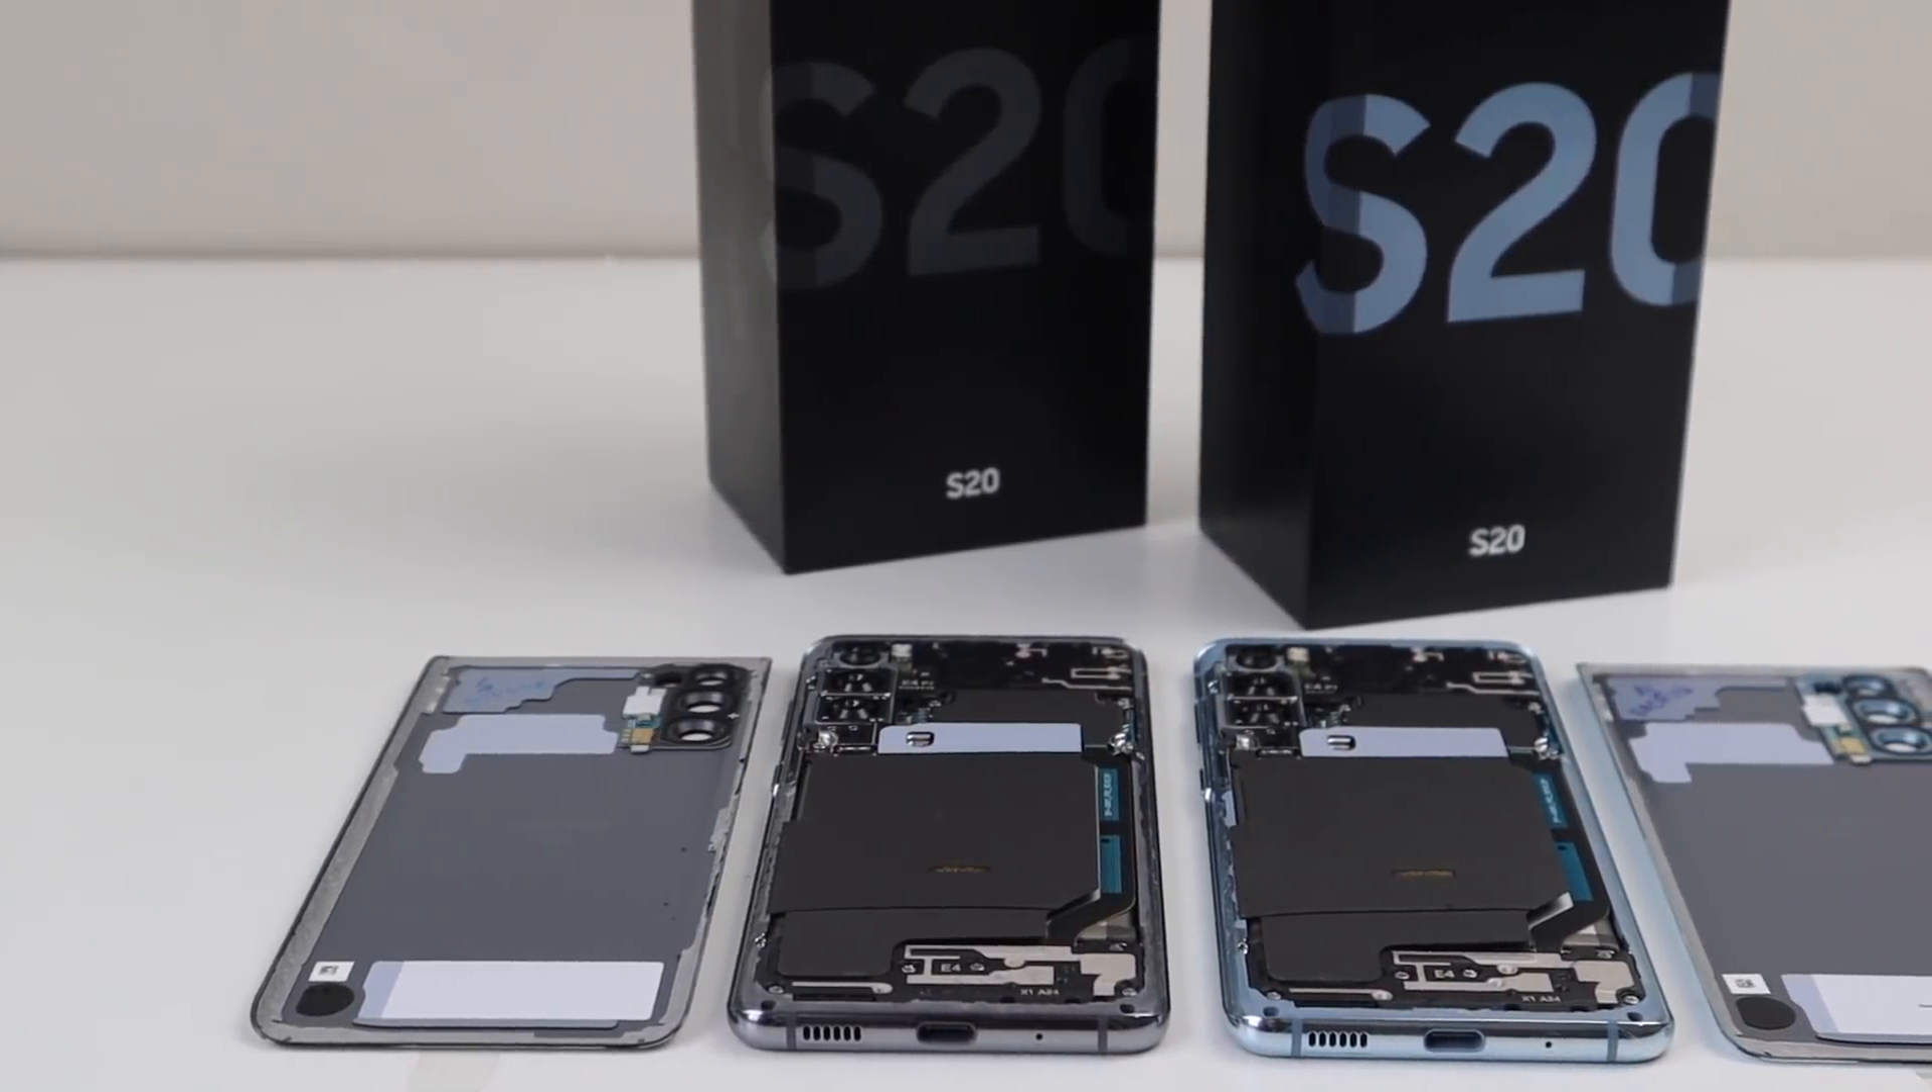With a bit of patience, I was able to remove the back panel successfully on the blue phone as well.